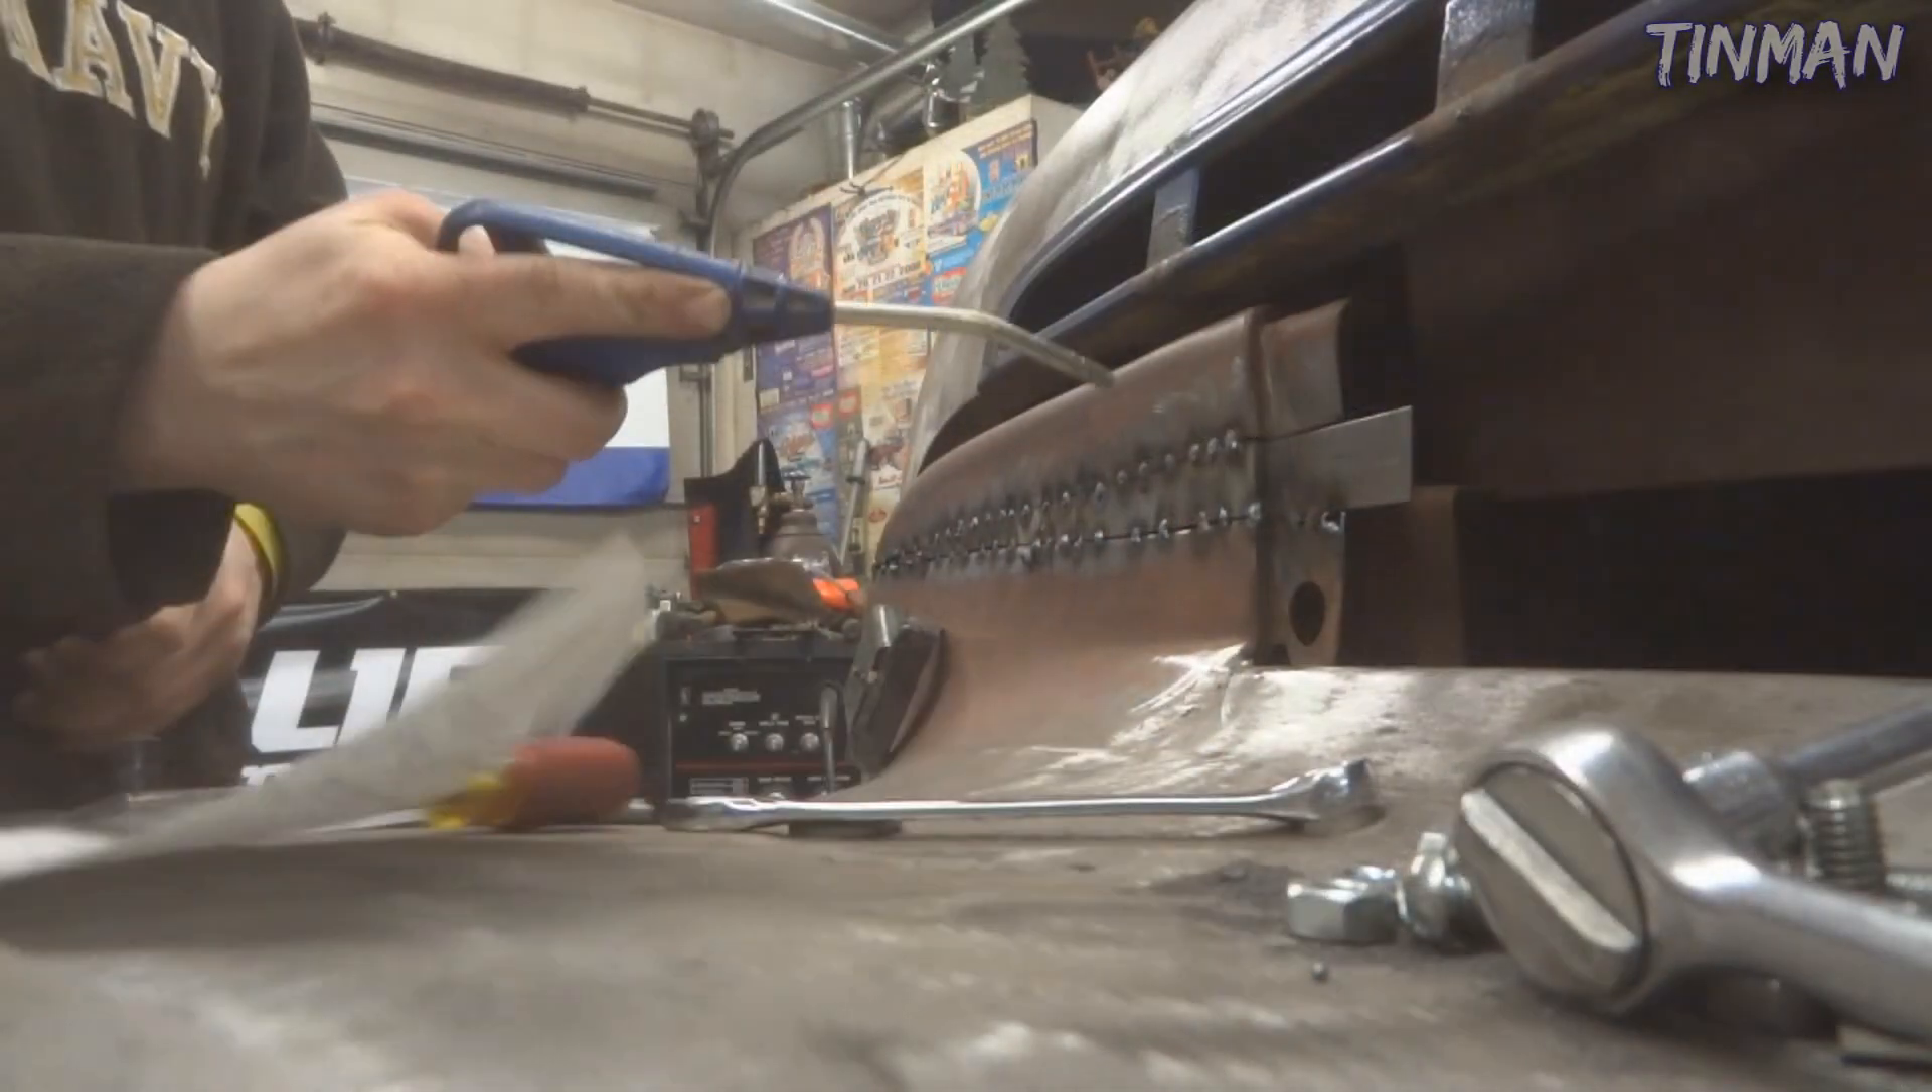So I got equally spaced or fairly equally spaced tacks.